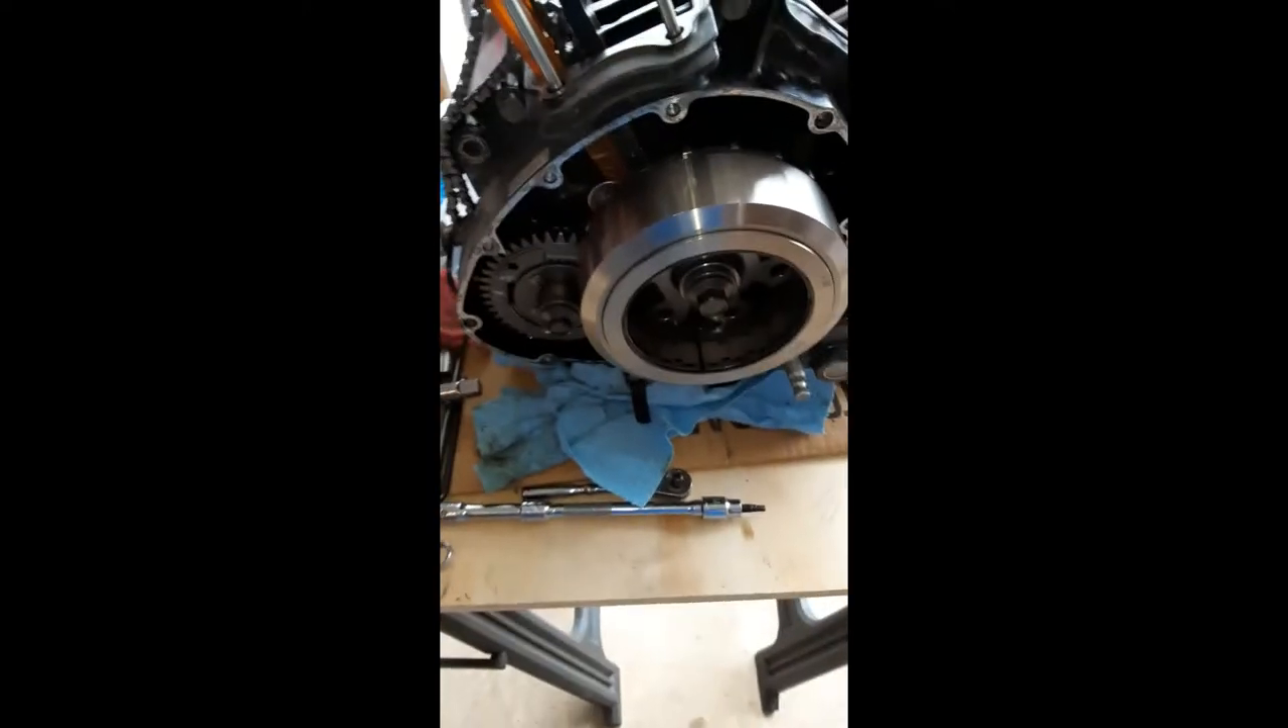Okay the rotor cover is off there's the beautiful rotor.